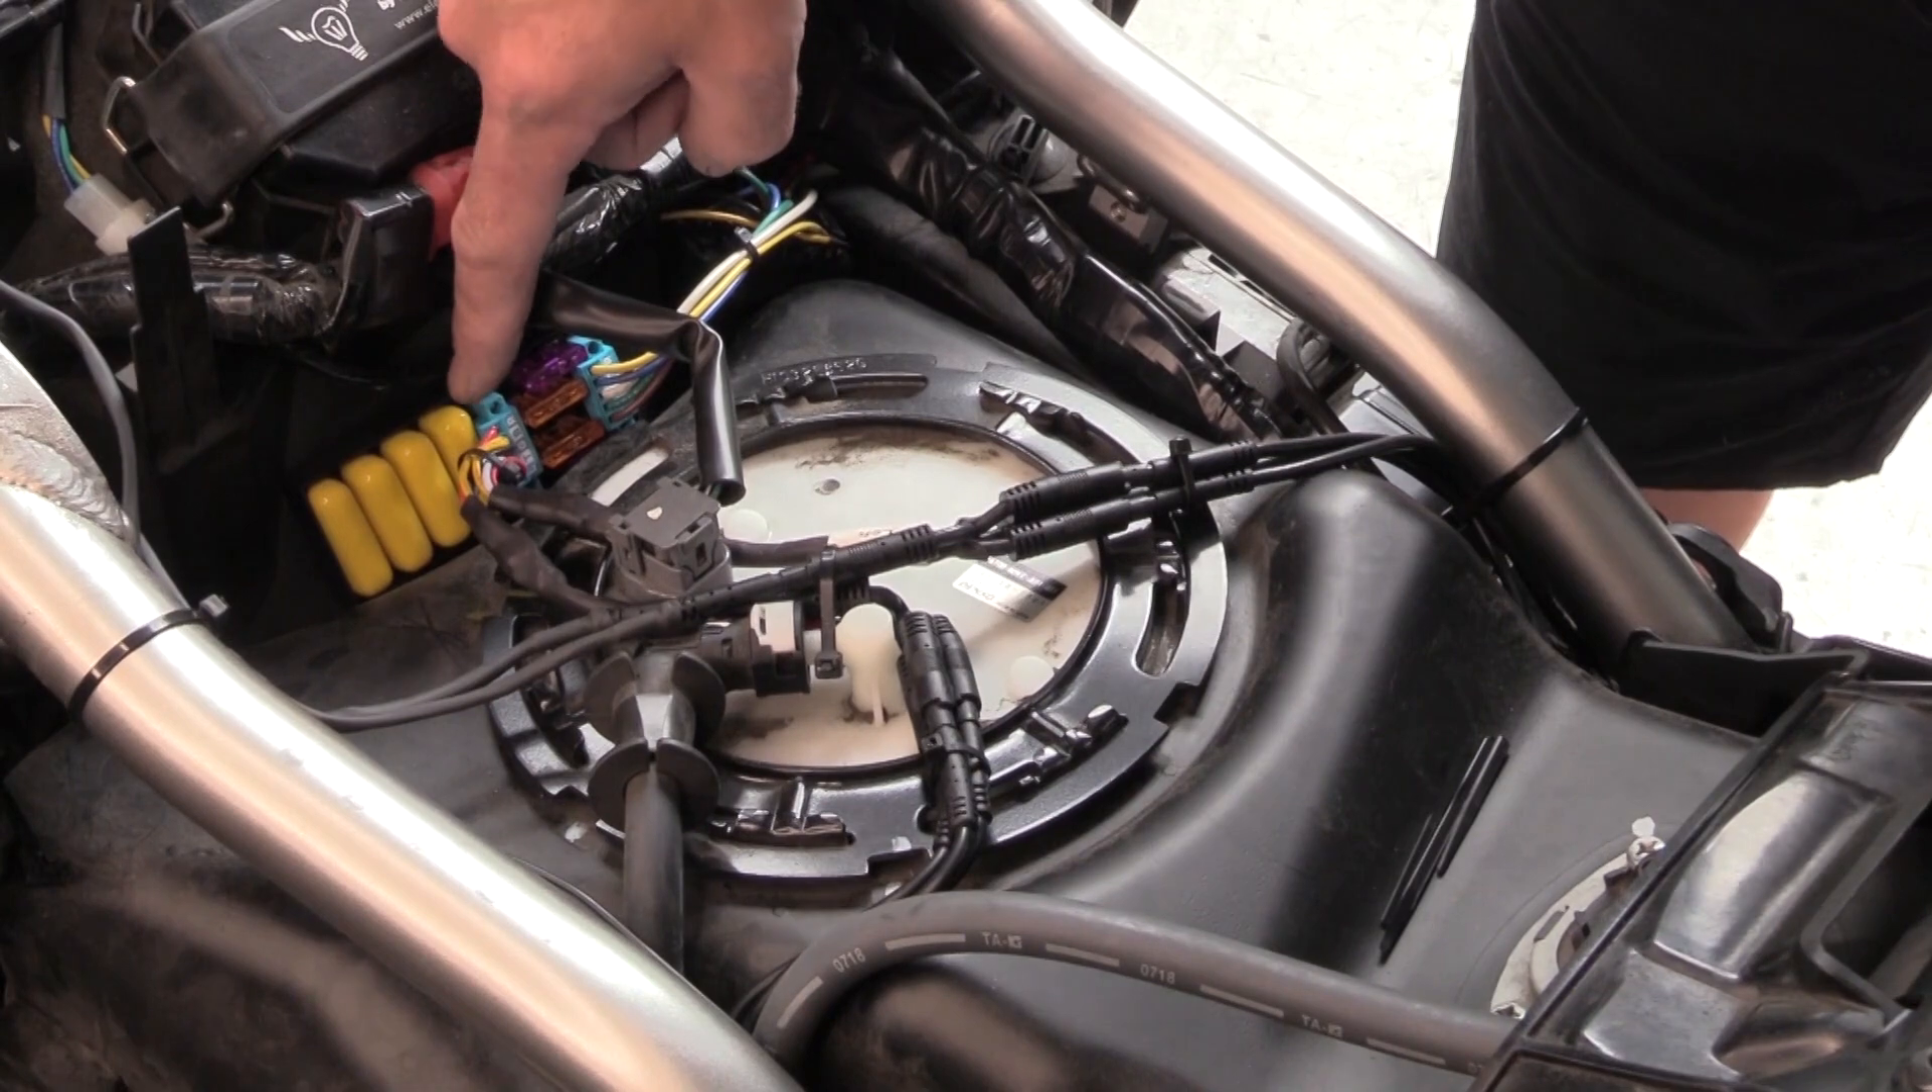We have the distribution block installed and we have four additional expansion ports still available.